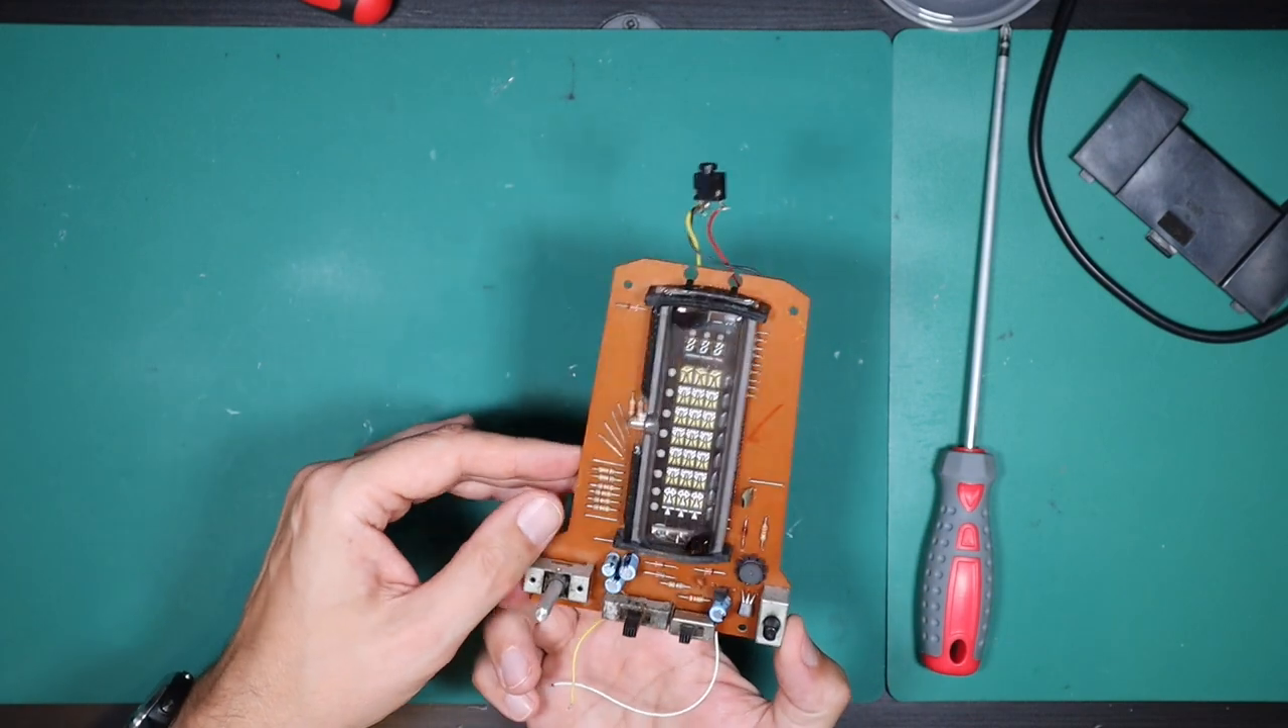So now we have our electronics away from the plastics.